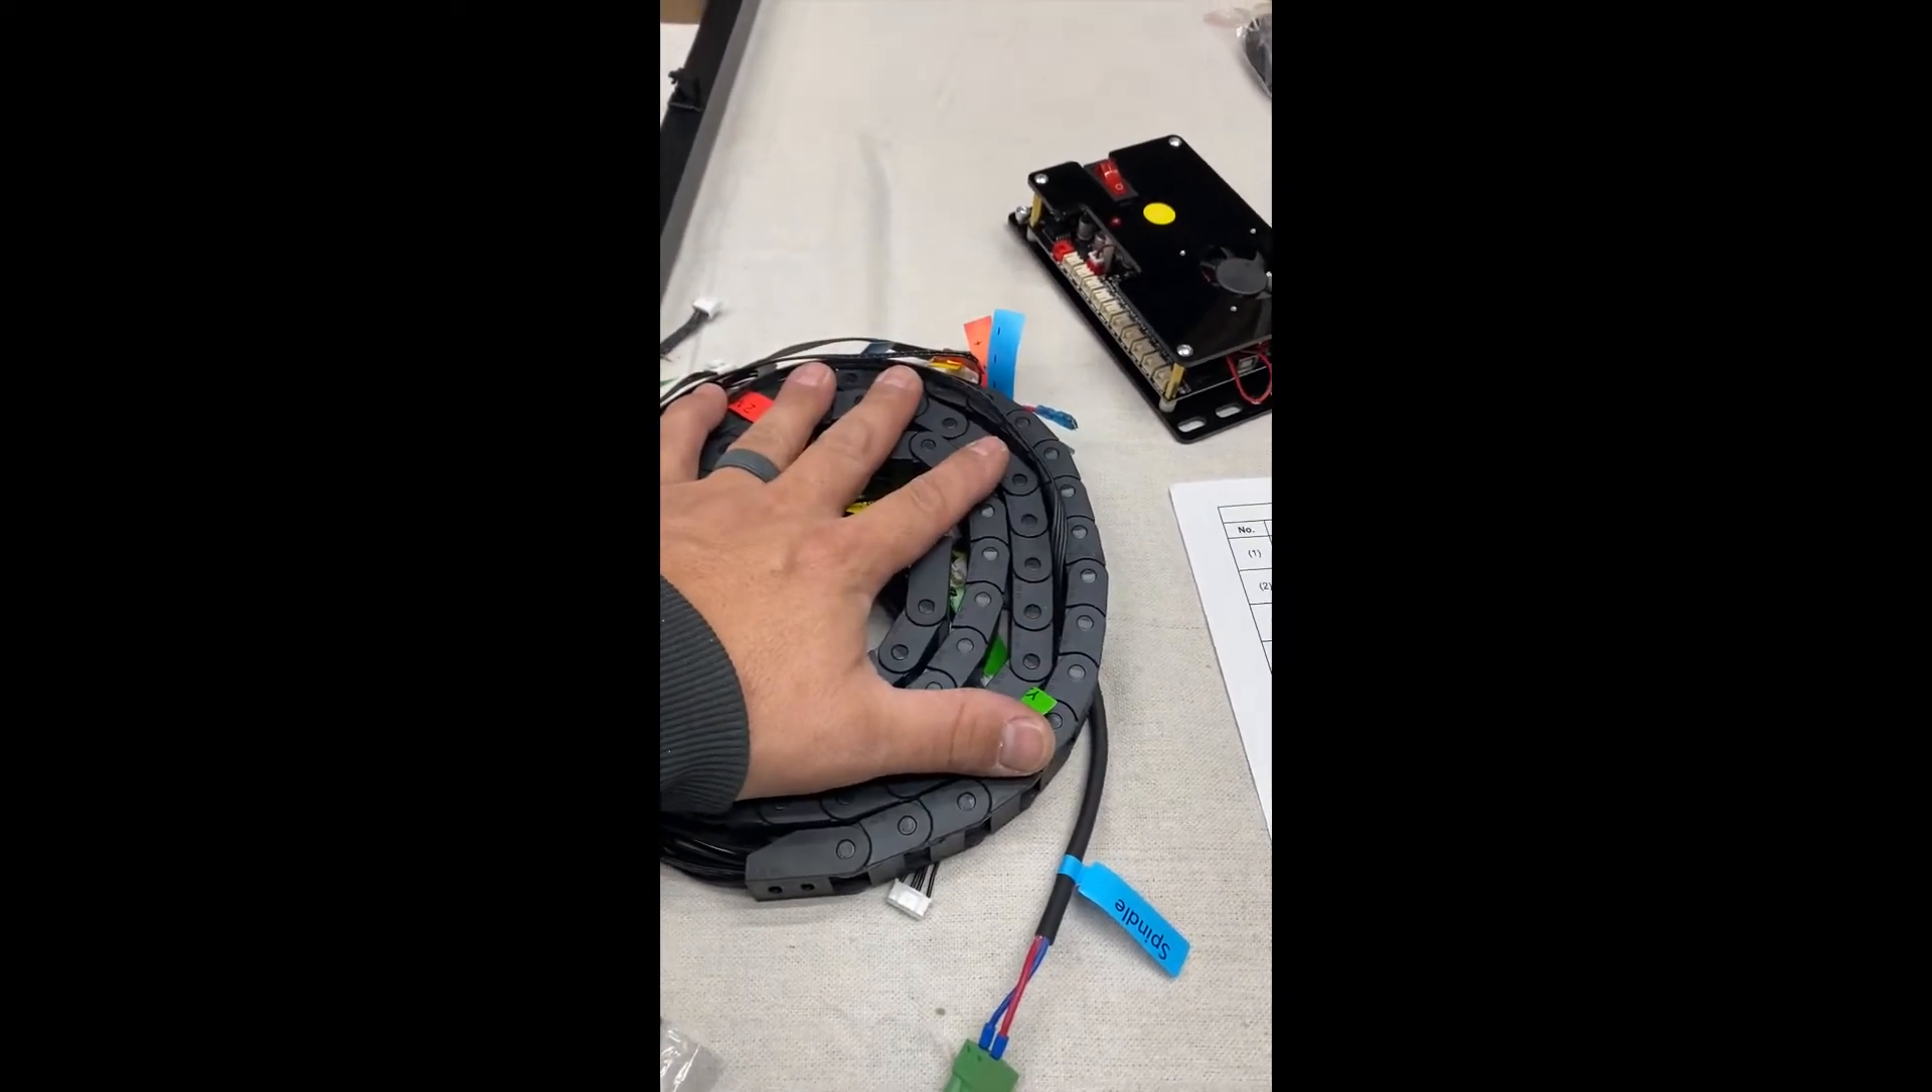Now what's left is I have get the drag chain installed and then the control board and get everything wired up.